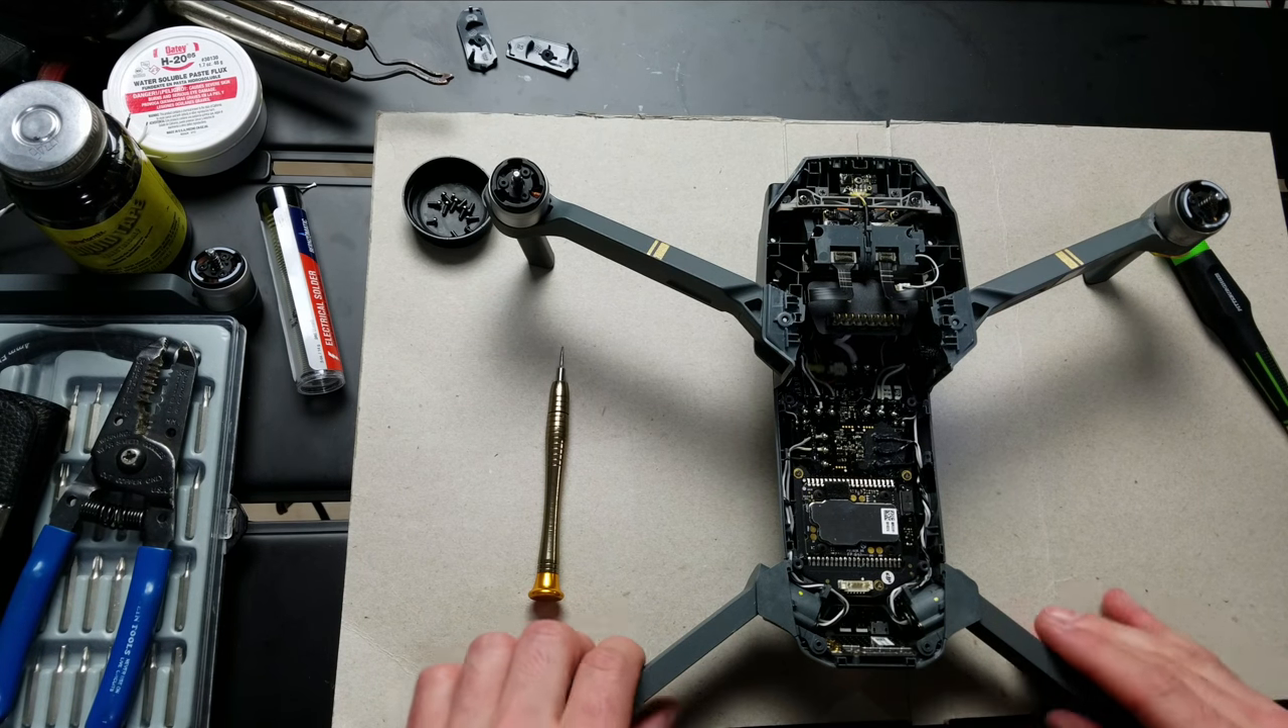Now we have exposed ourself to the inside of the drone.